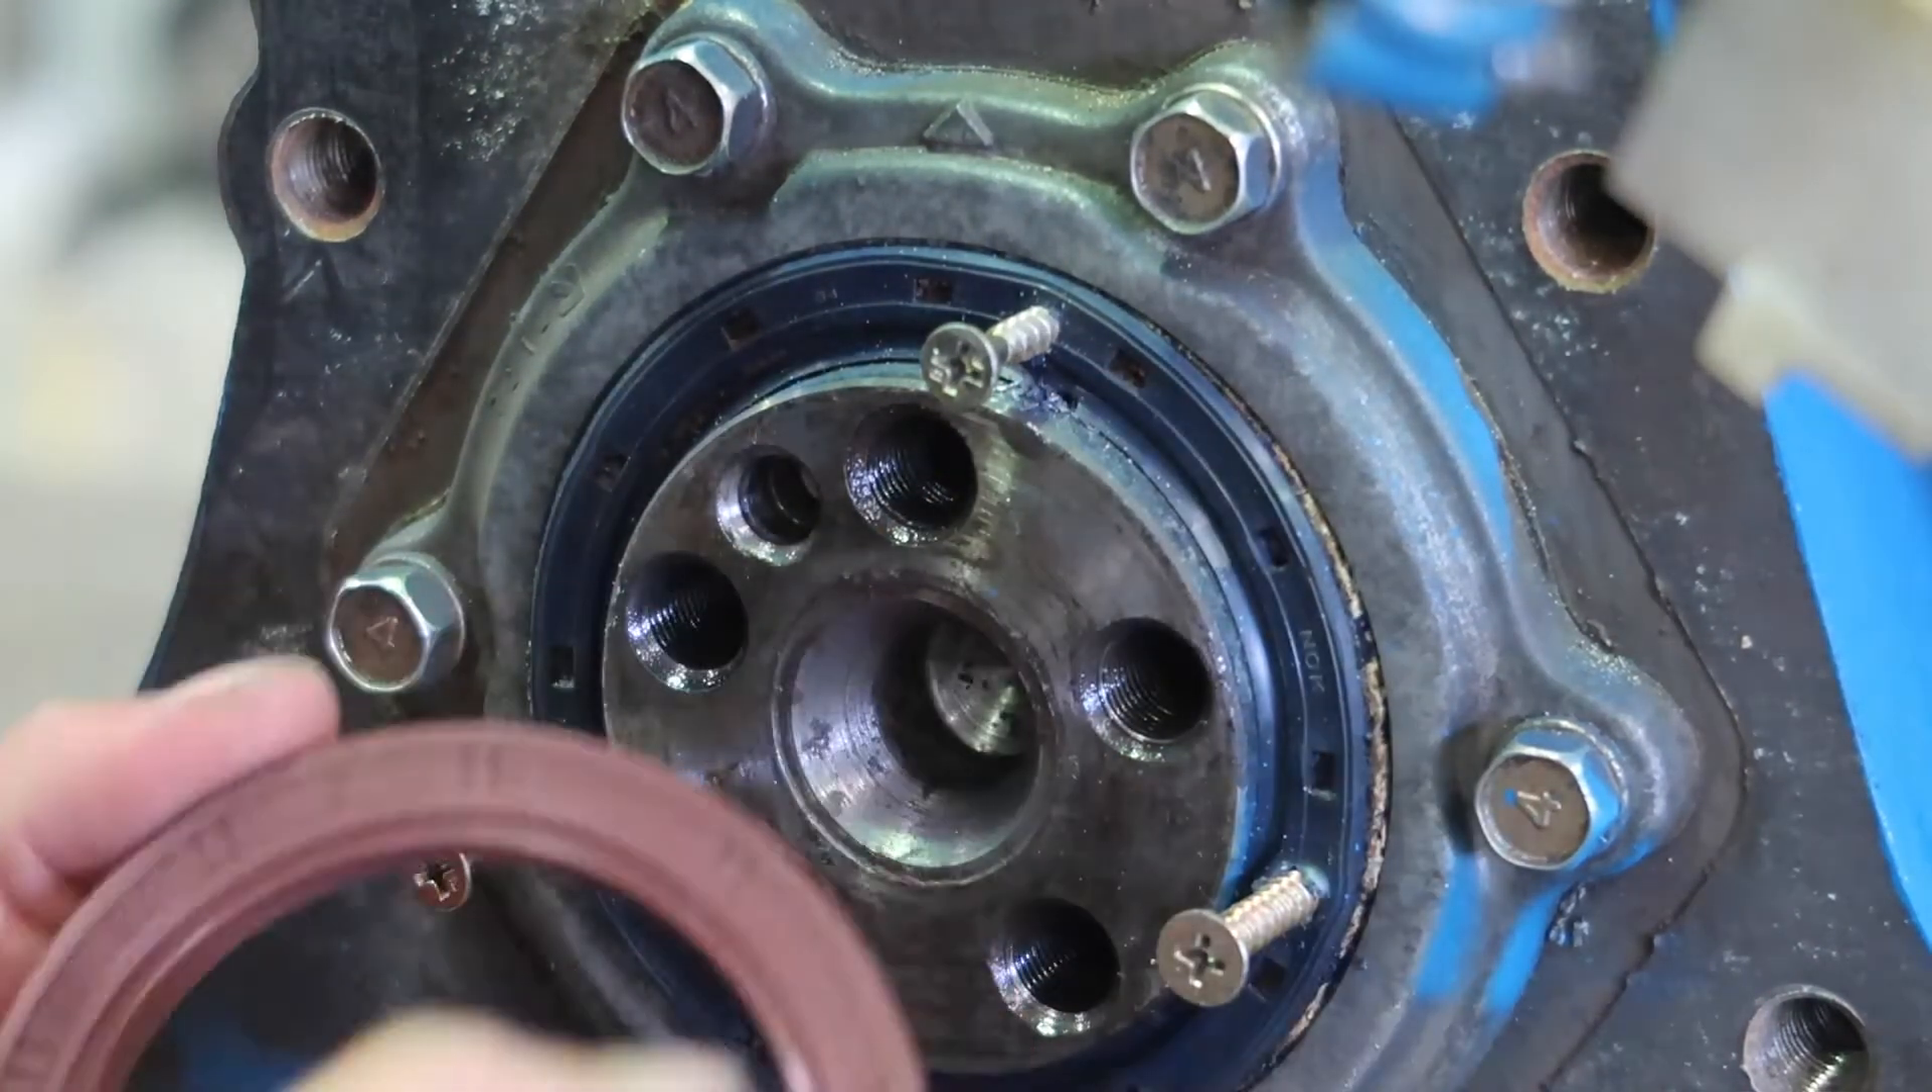So I've drilled holes and then I've put self-tapping screws into that steel ring.